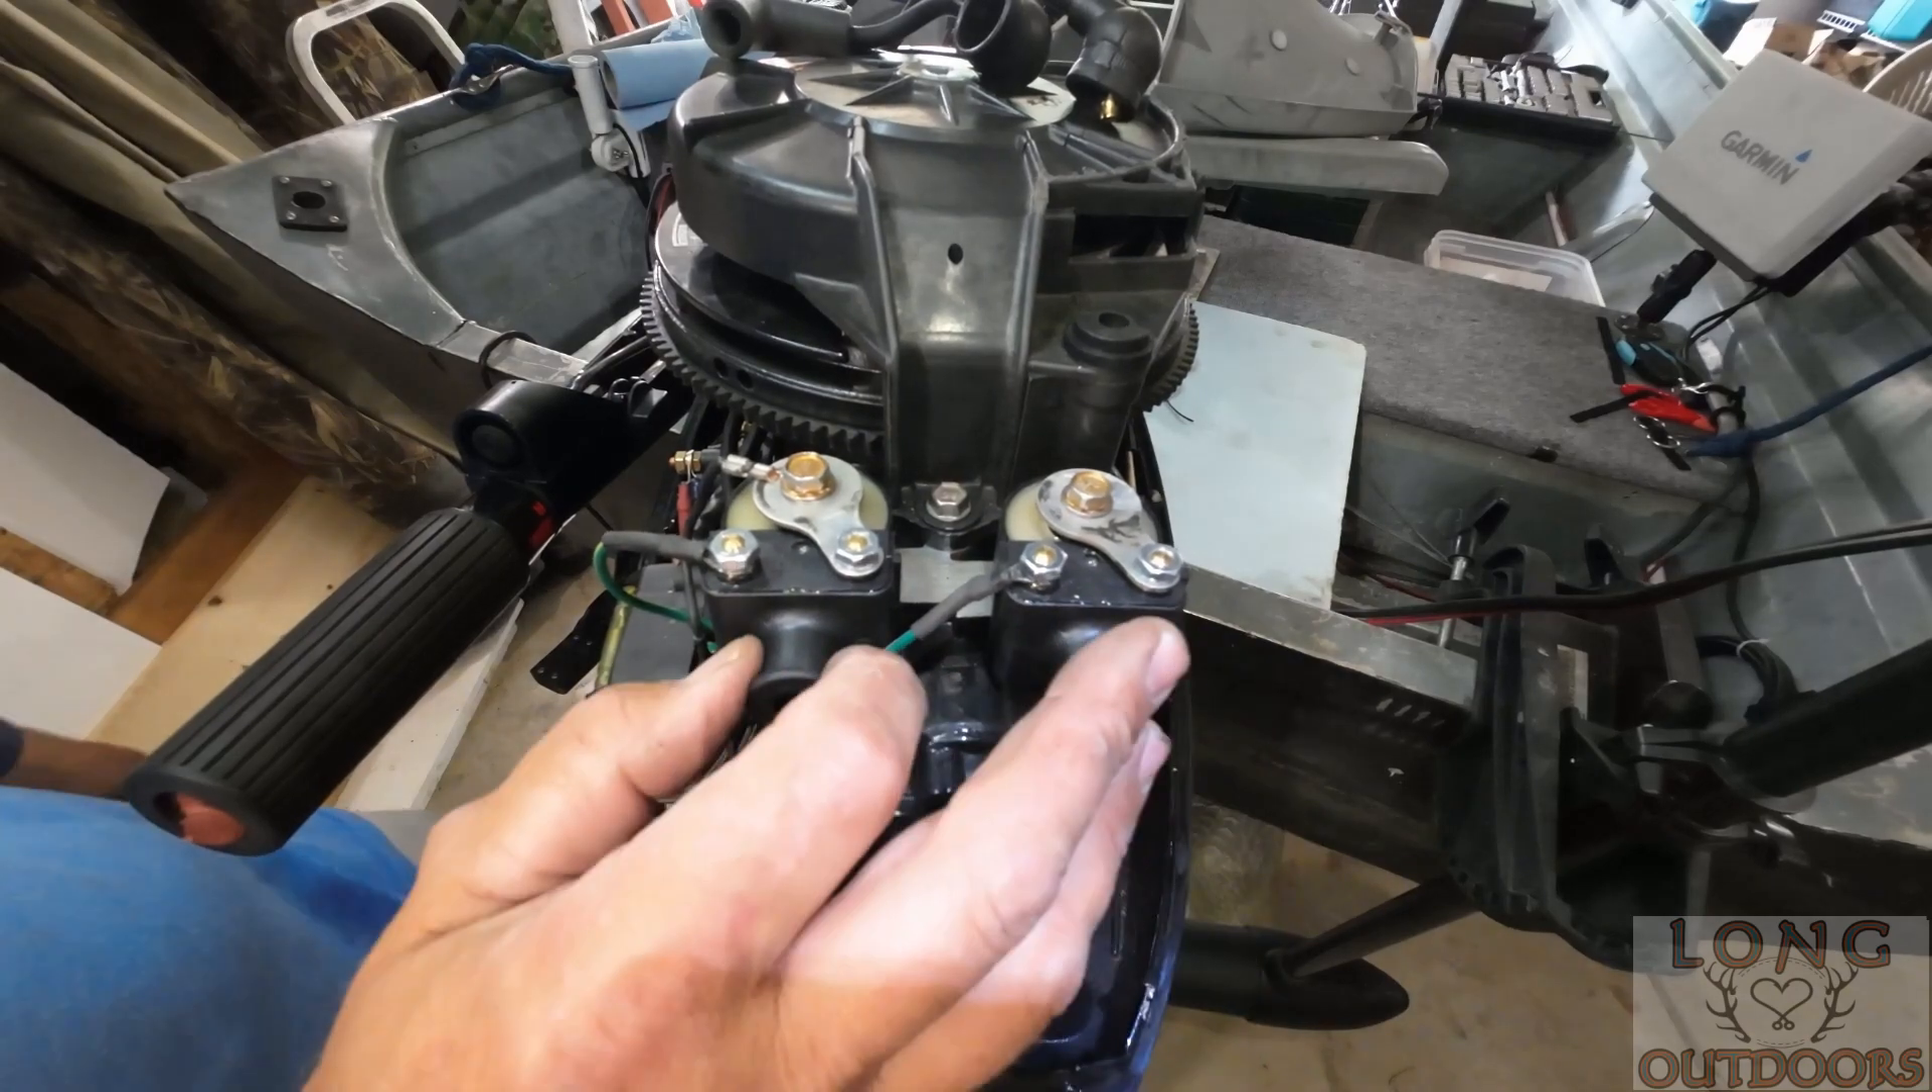We've got our new coils mounted.